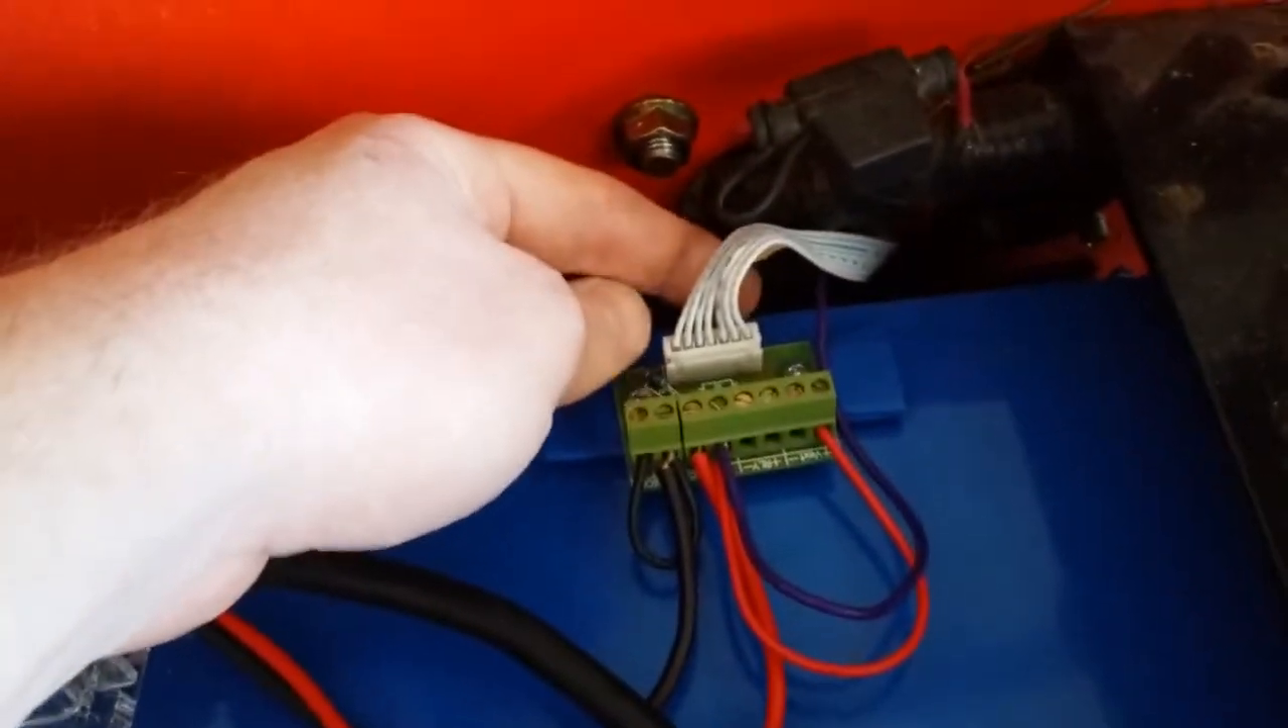Here is the amp meter board hooked up and routed through the side.